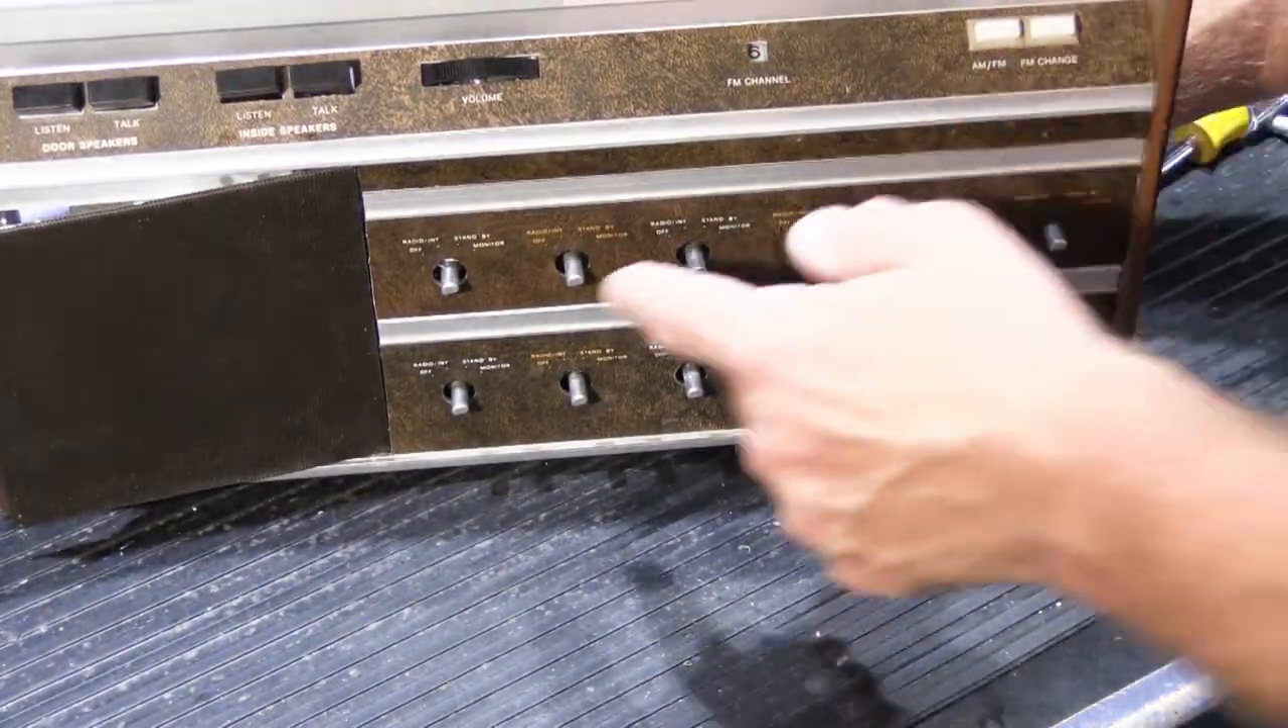Our 2510 is reassembled oh except for our knobs.